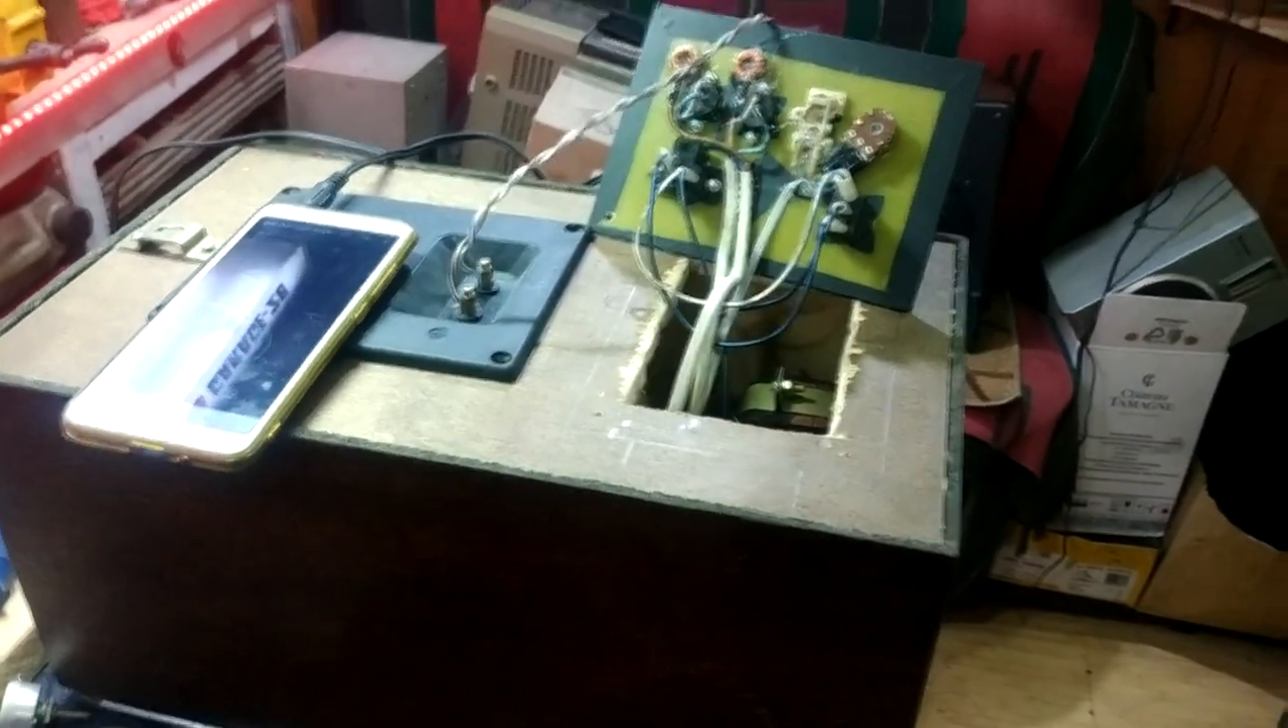В общем осталось только установить сюда панель.